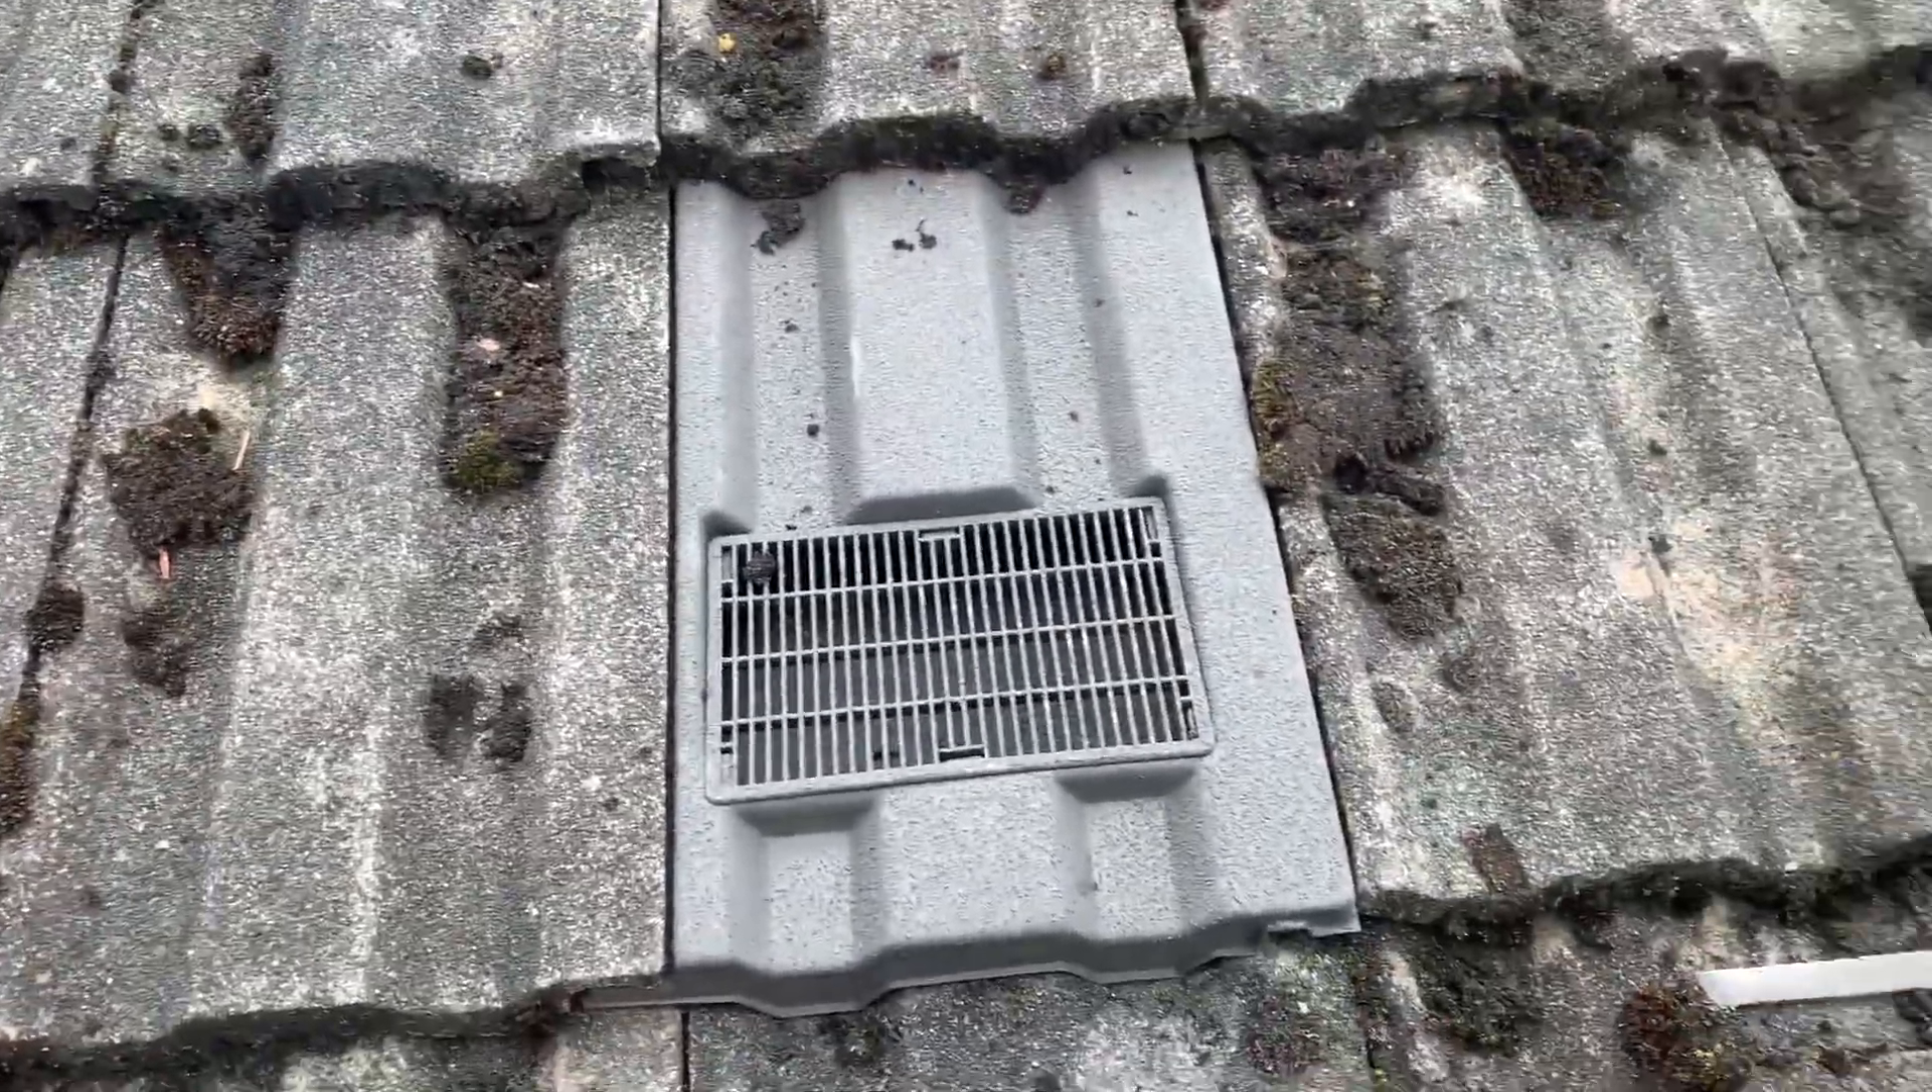There's our vent tile you can see that it just sits nicely on the roof.